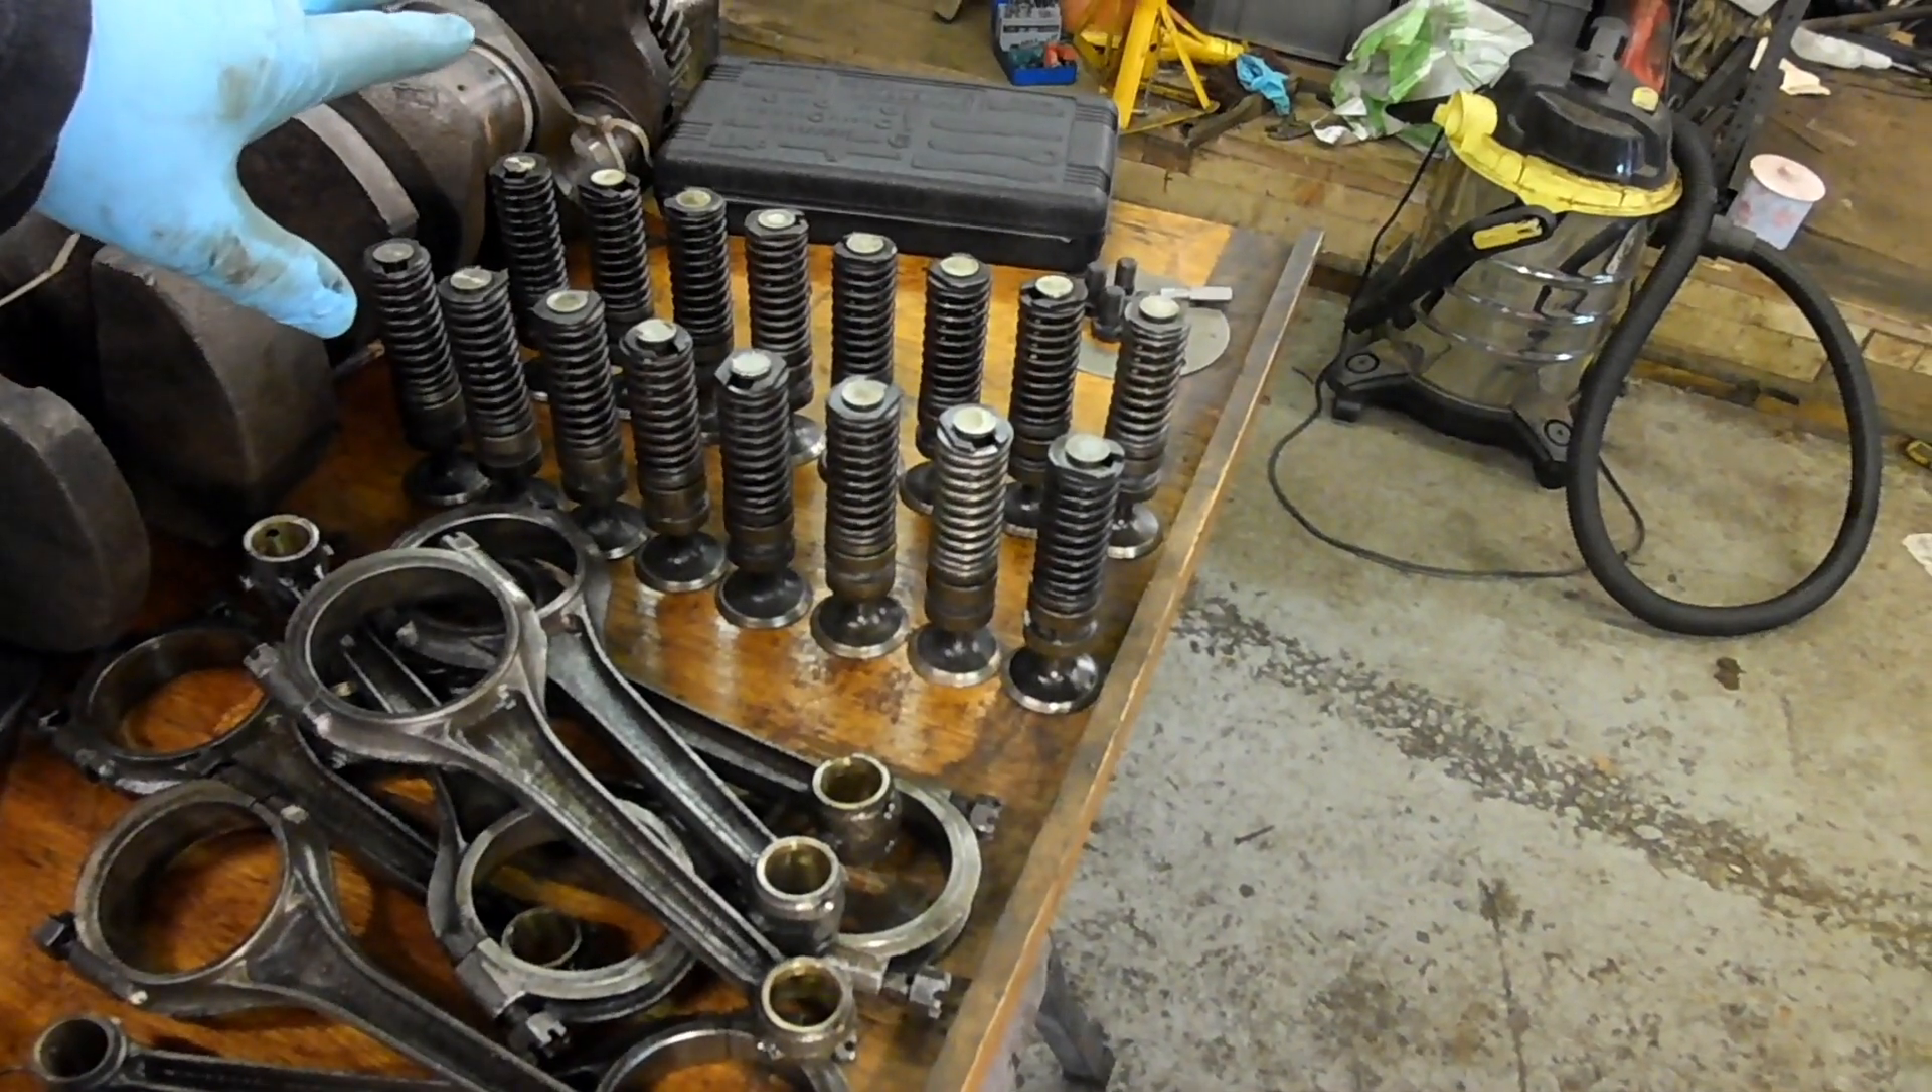I've got all the valve keepers. There's all the valves all assembled up with the springs.